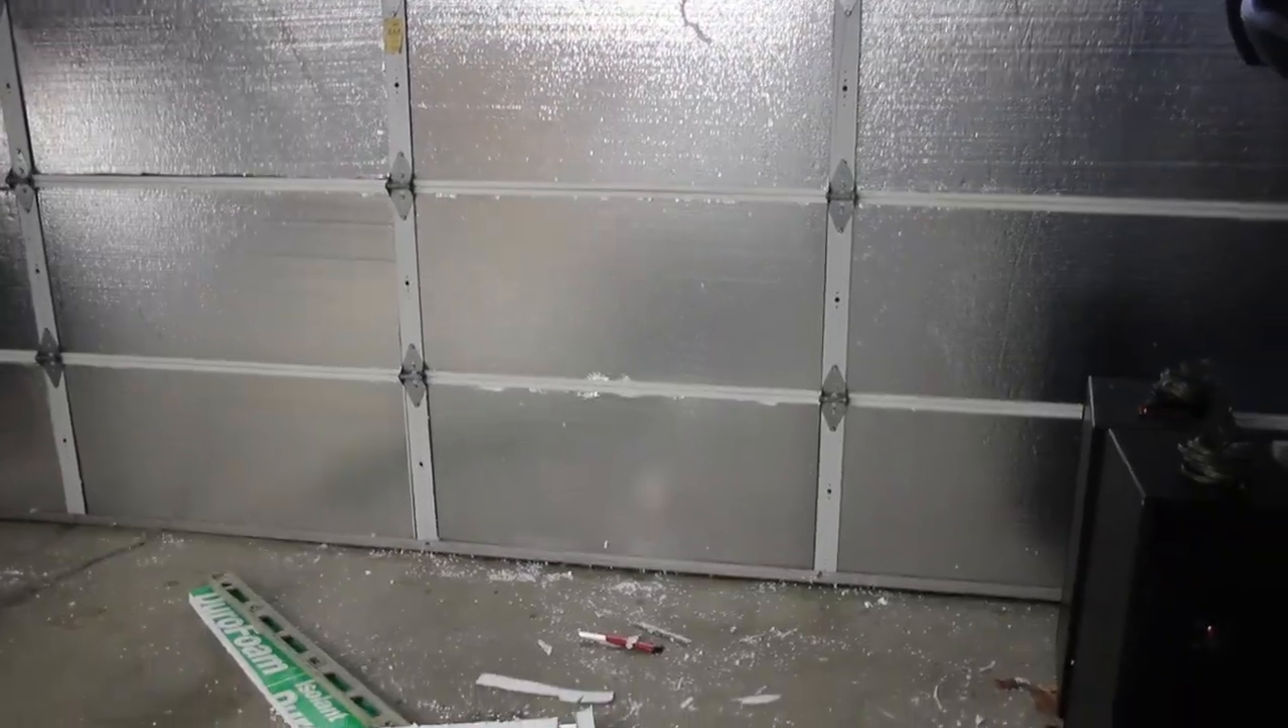So we've got the door insulated and one heck of a mess, which I'll clean up.